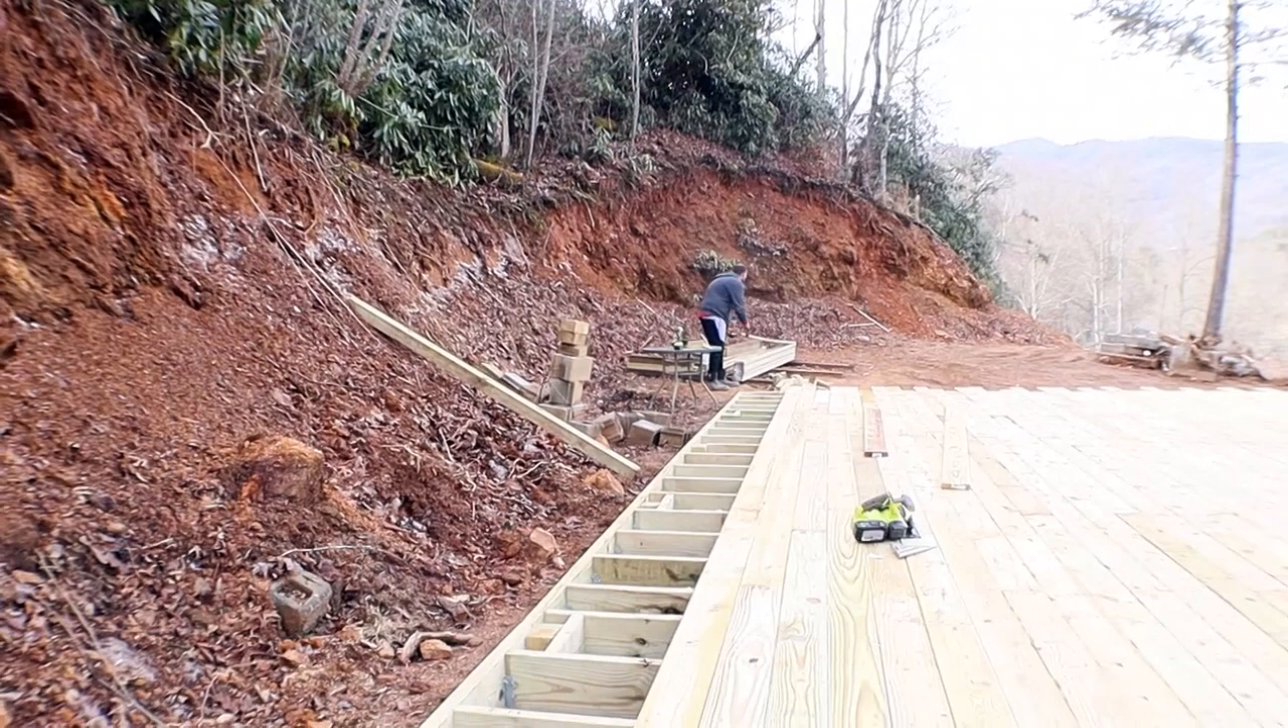As far as our decking top guys we only have a few short rows to go.